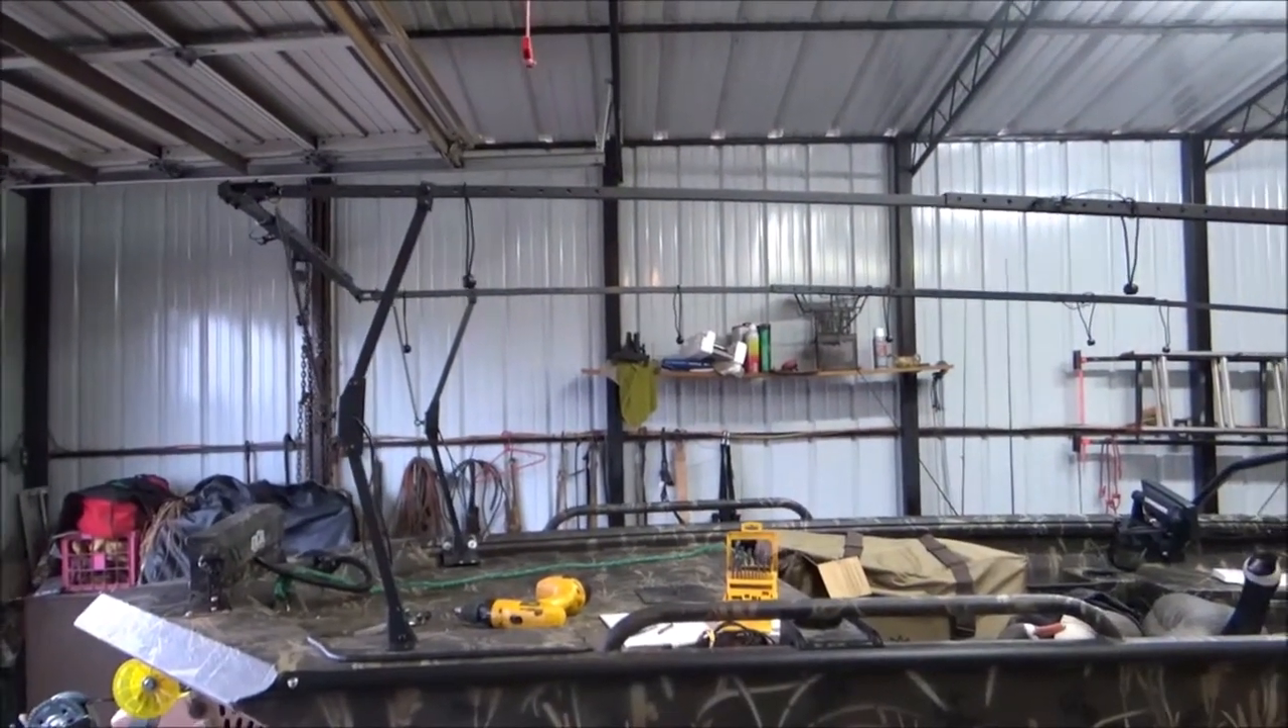There is the frame on the boat.